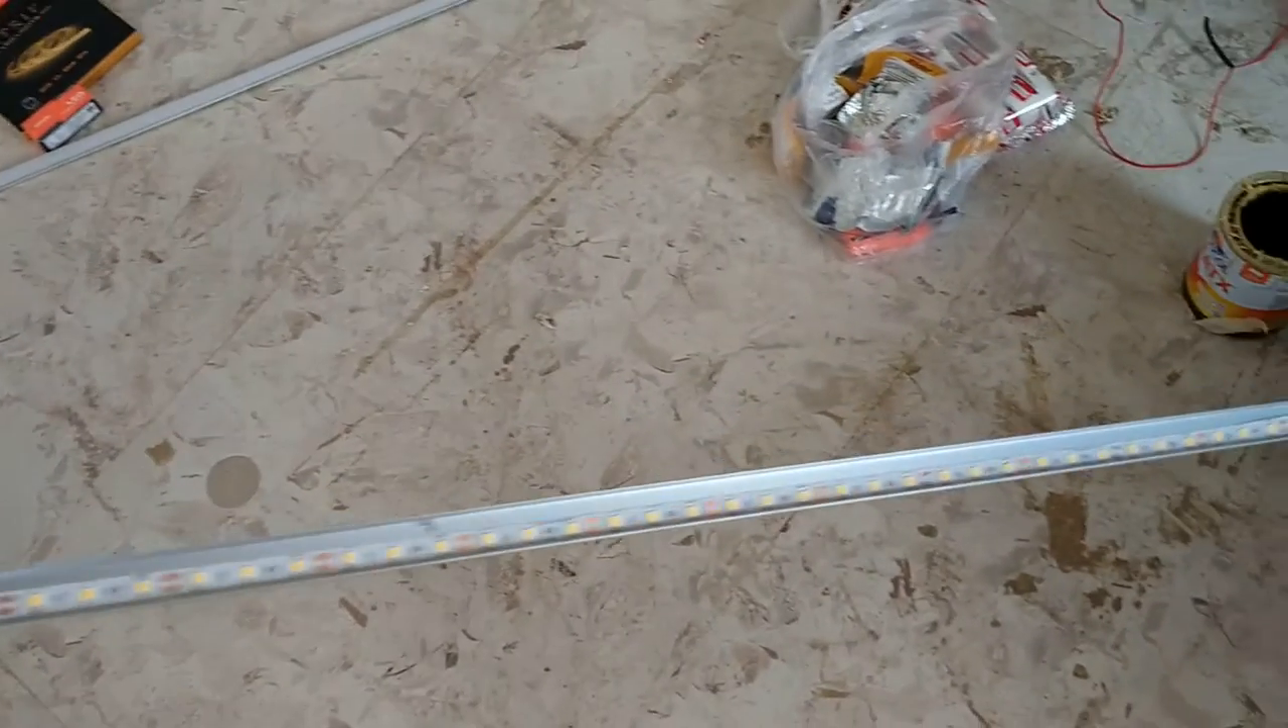यह देखिए दोस्तों यह मैंने स्ट्रीप चिपका दिये यह पट्टी पर चिपका दिये।